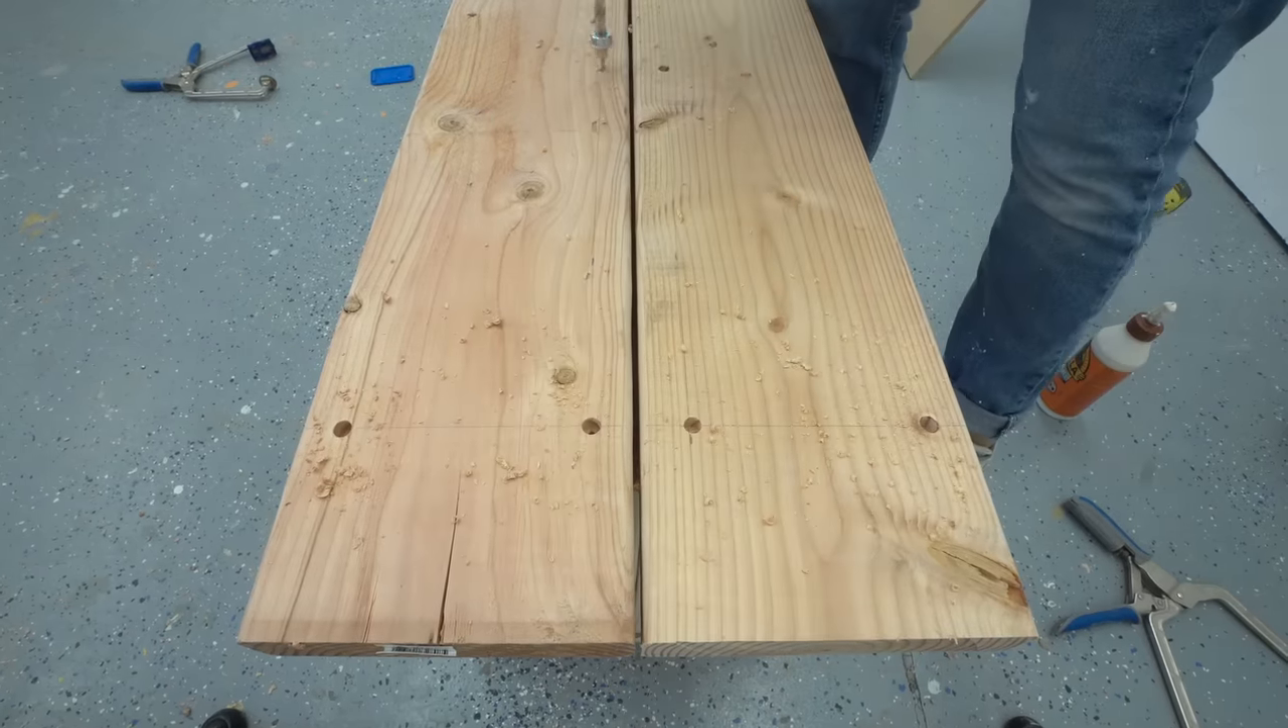I made sure to space these top boards out a little bit that way water wouldn't get trapped in between them.